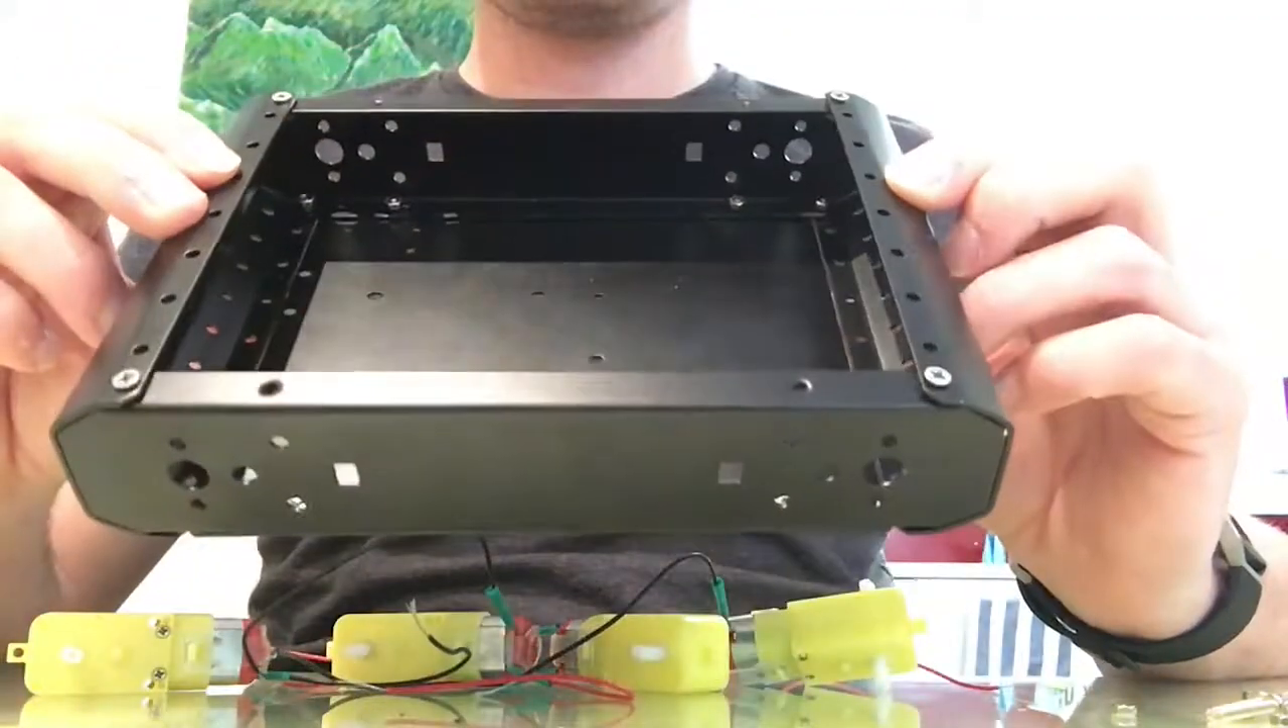I've completed putting this frame together.